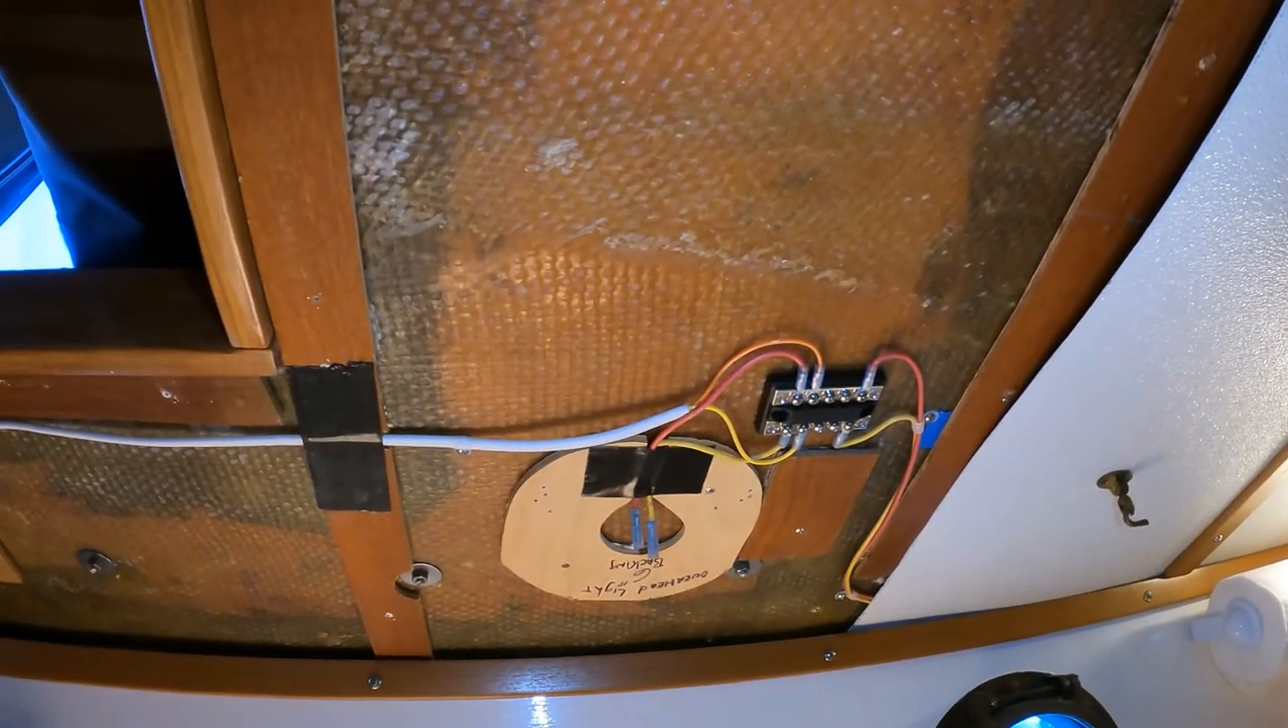We've tapped into the existing wiring added a bus bar there.